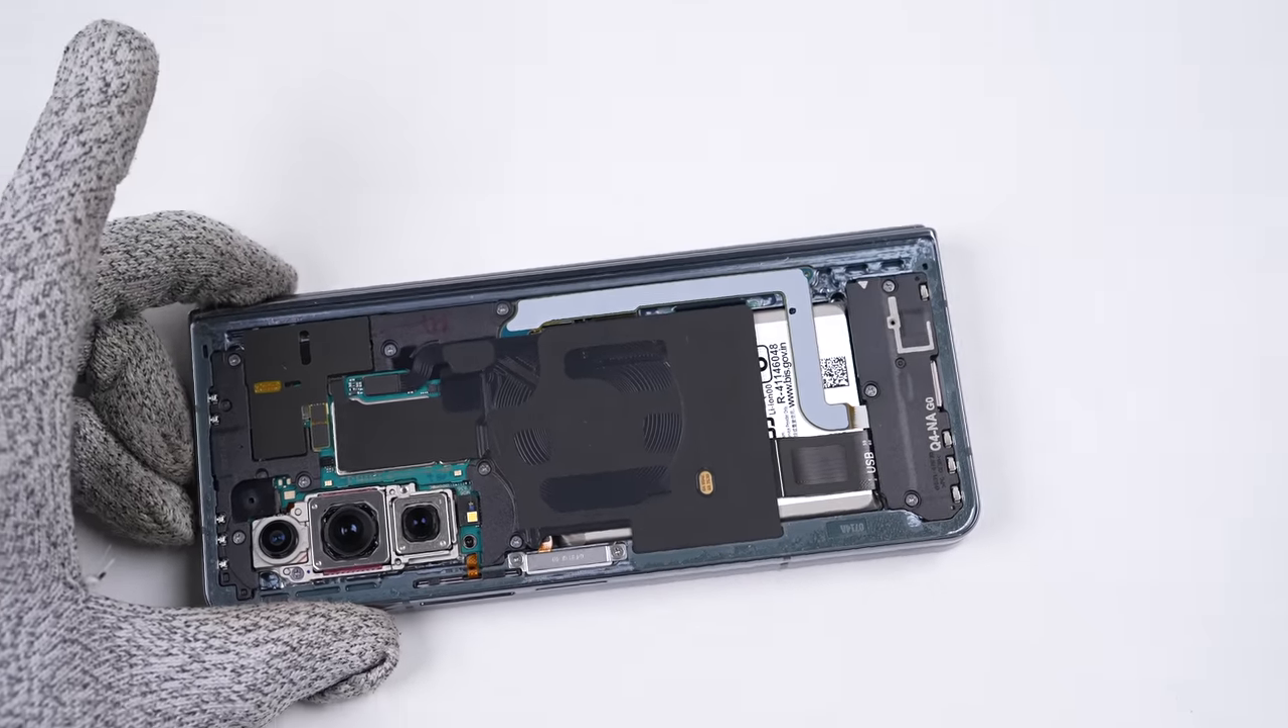Lifting up the back glass, we get our first look inside the Galaxy Z Fold 4. But there's still one half to go.